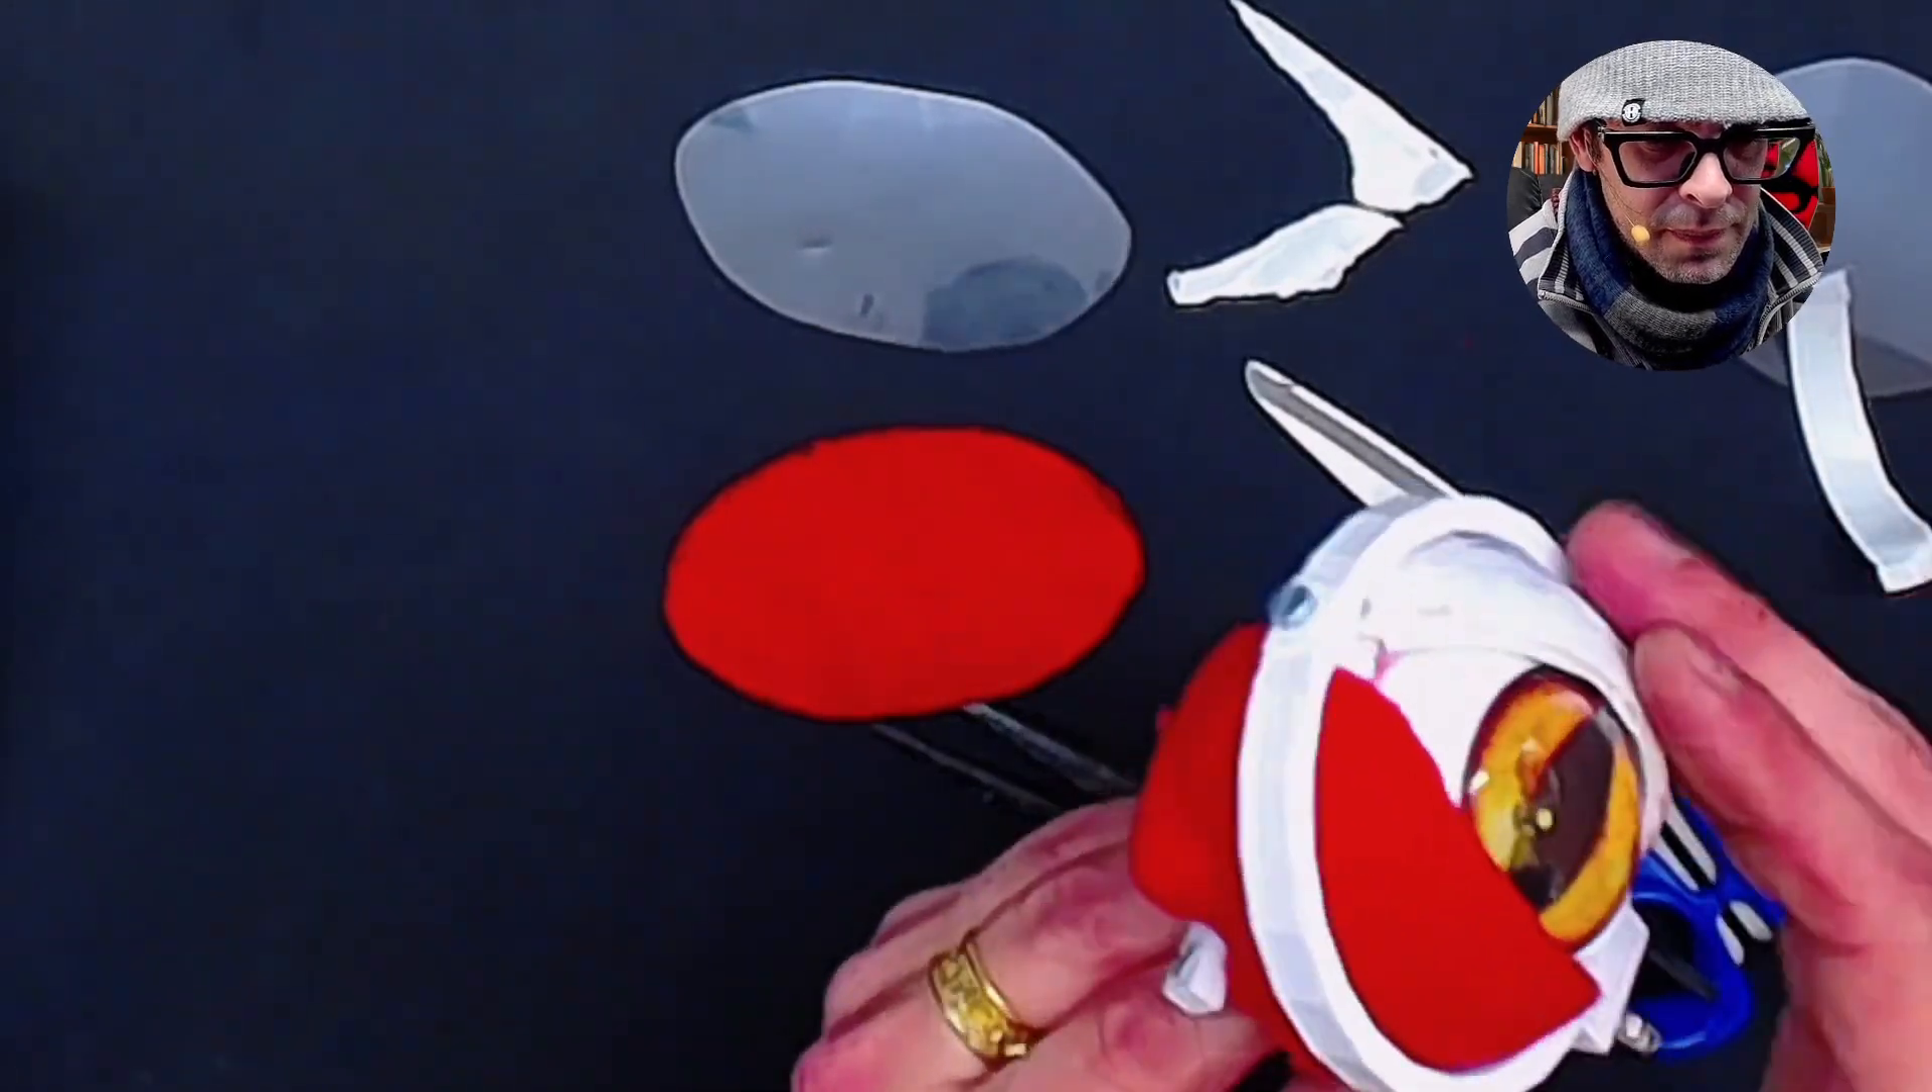And there we have the first lid pretty much on.